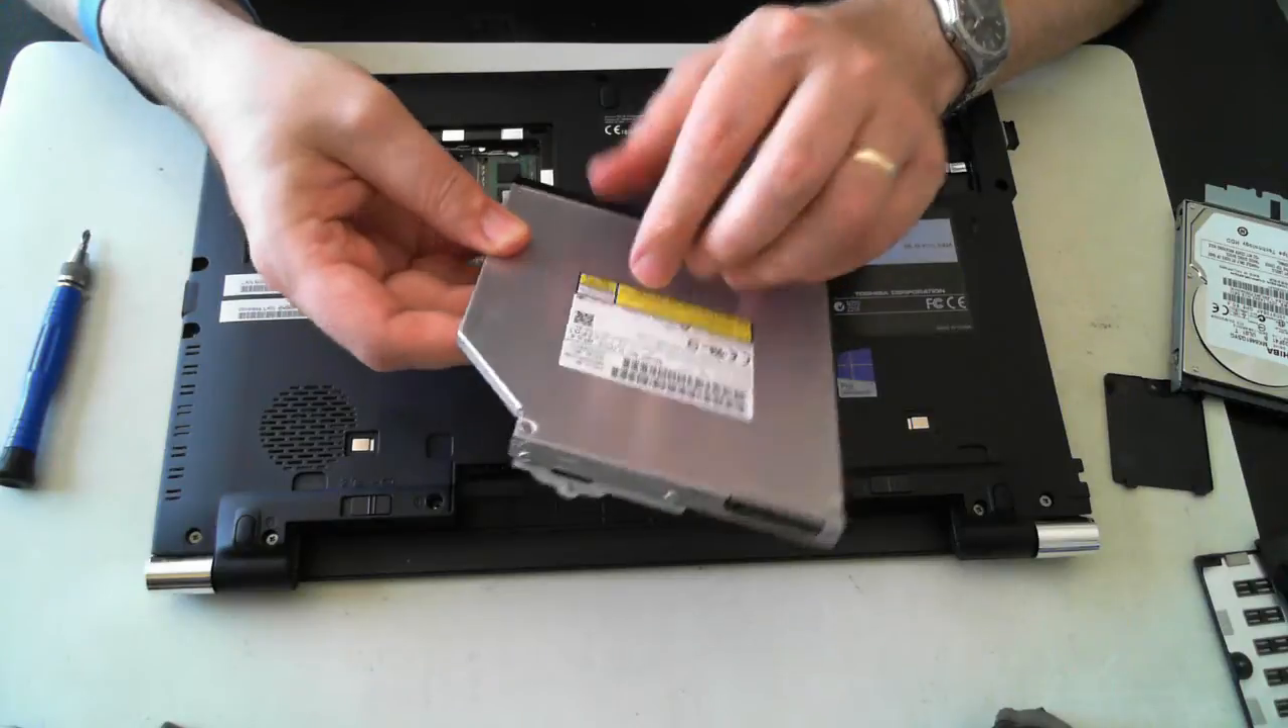And there you see the optical drive comes out.